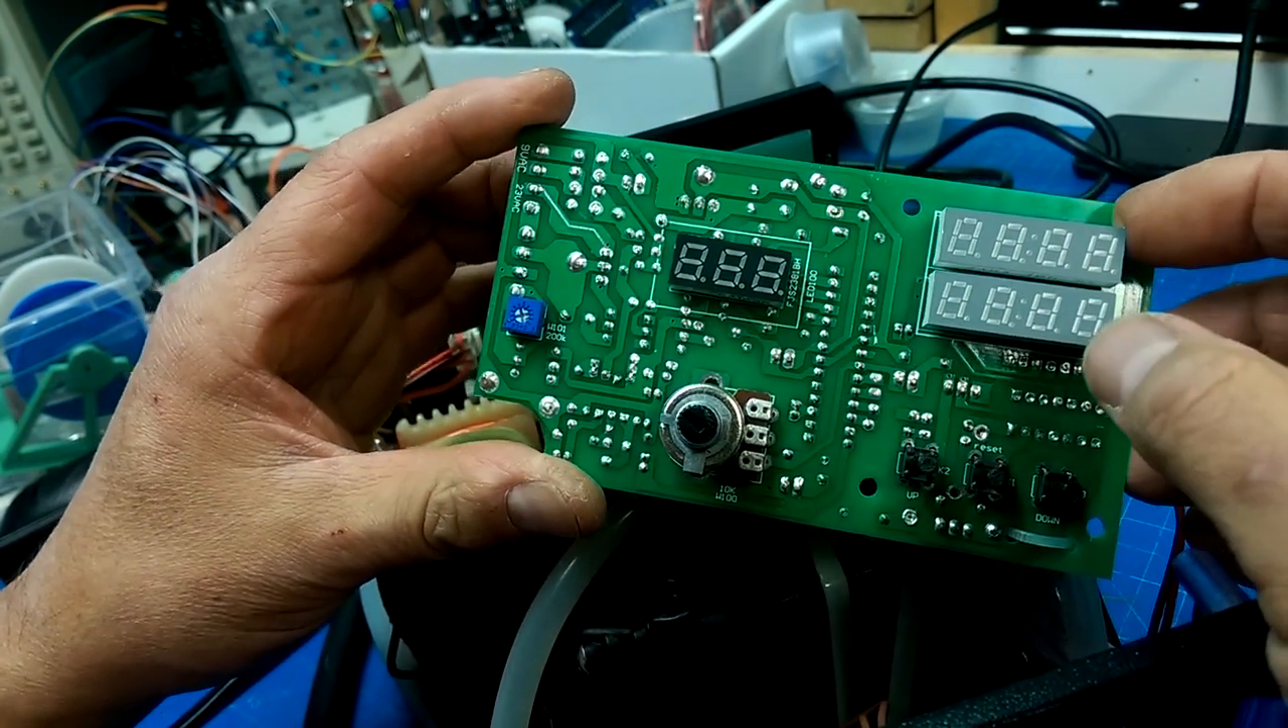And there we have the circuit board out.